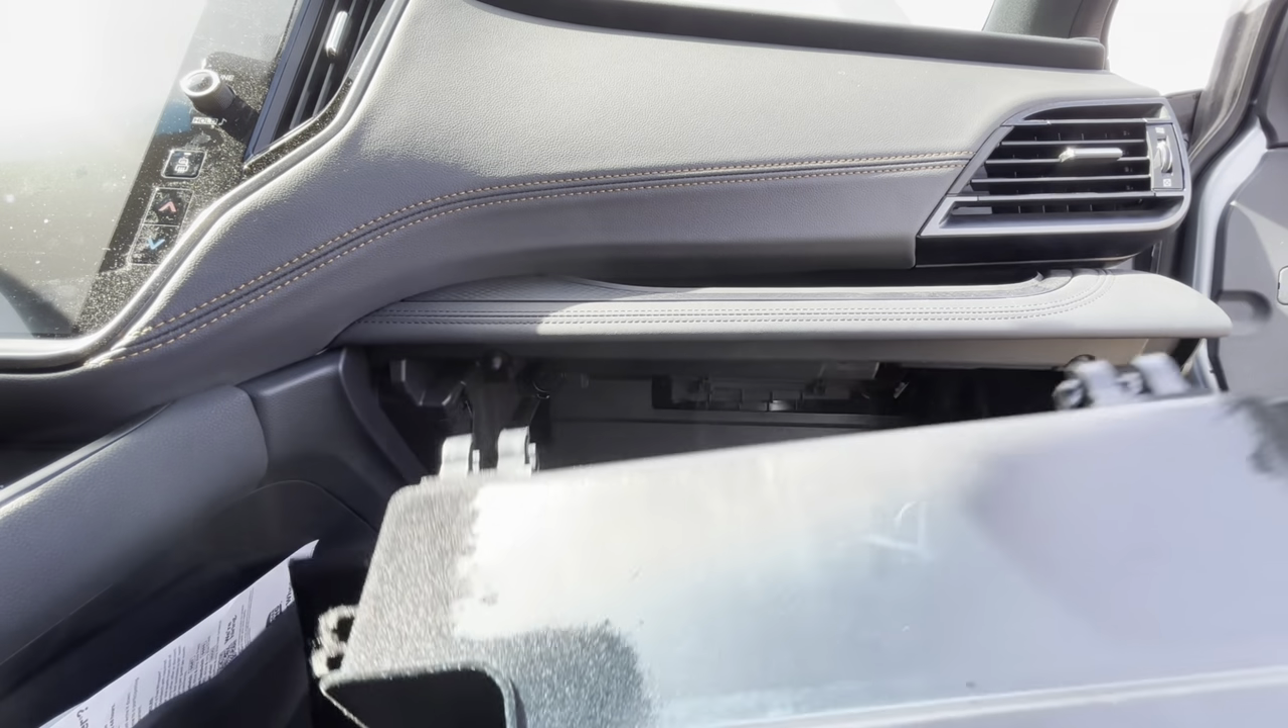I just have to put the glove box back on the same way you took it off.